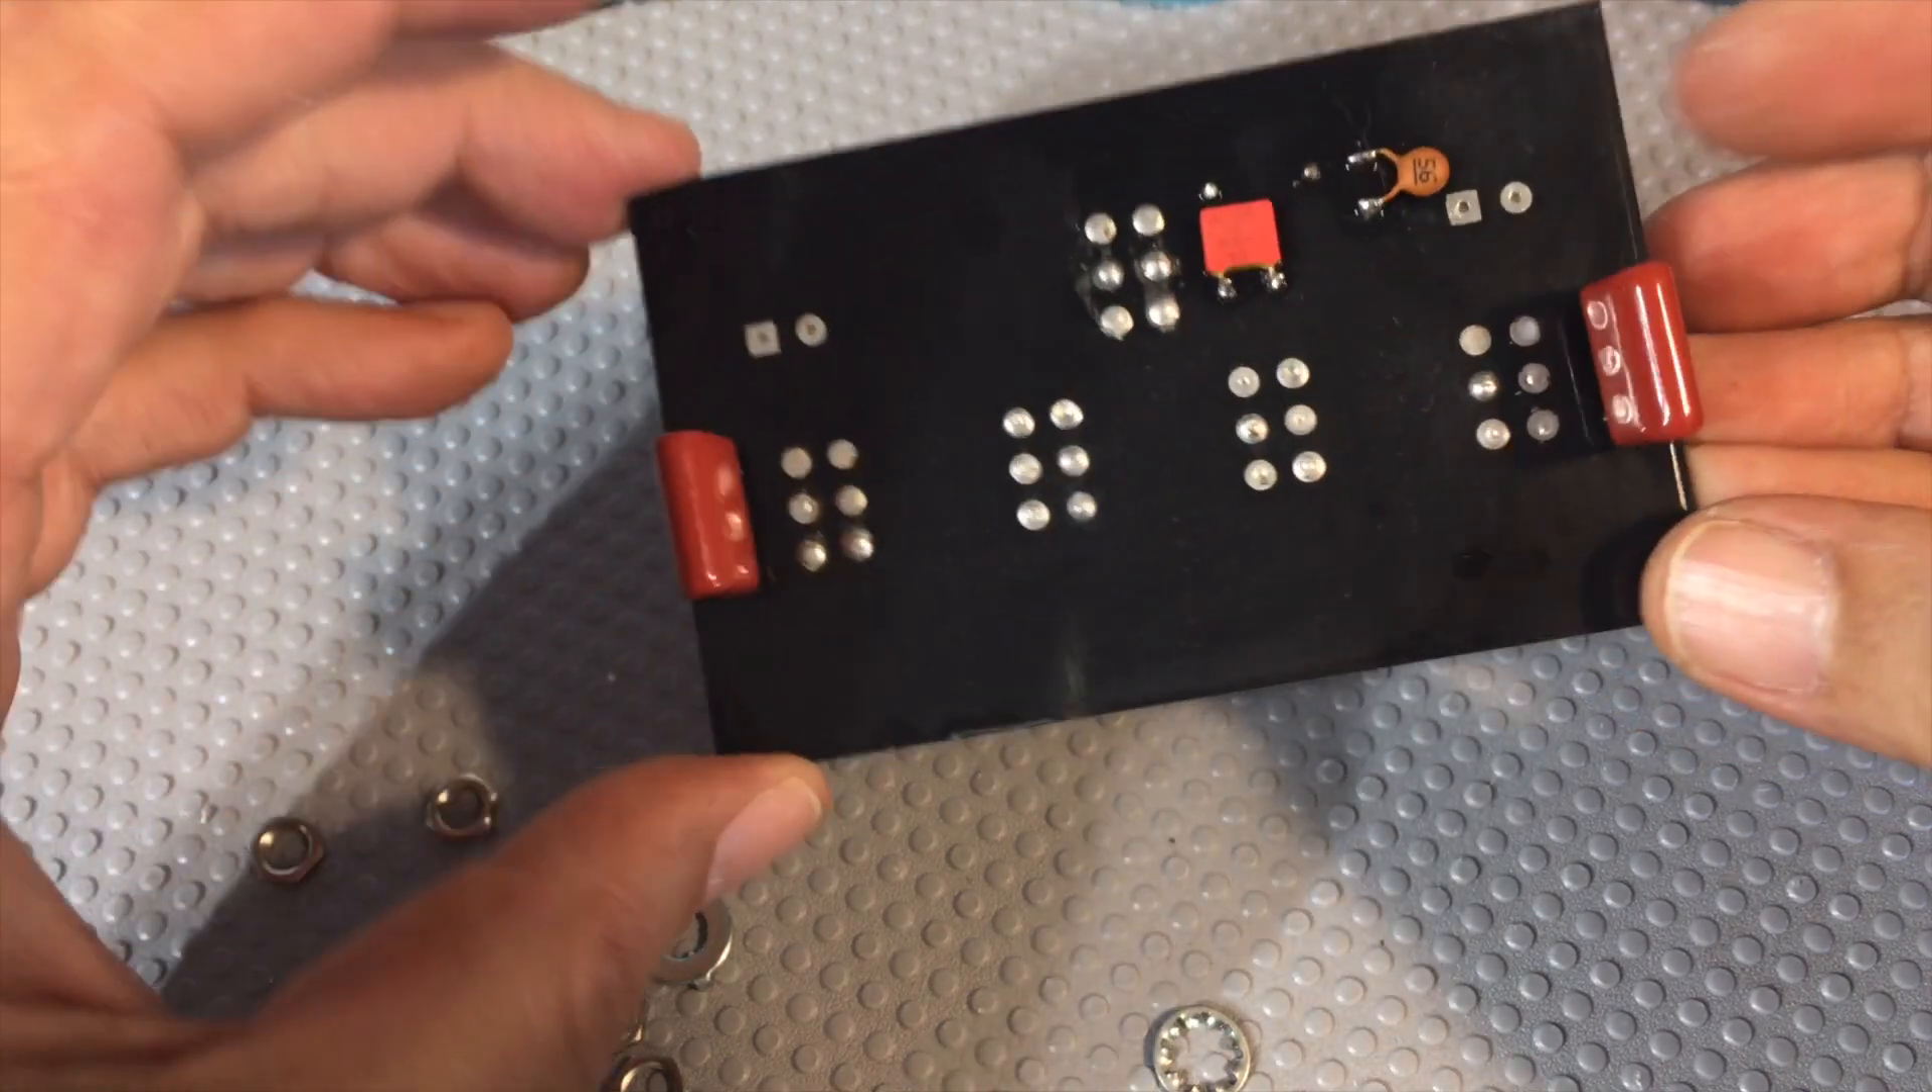And then on the underside, I've put in these two caps, the DC blocking.